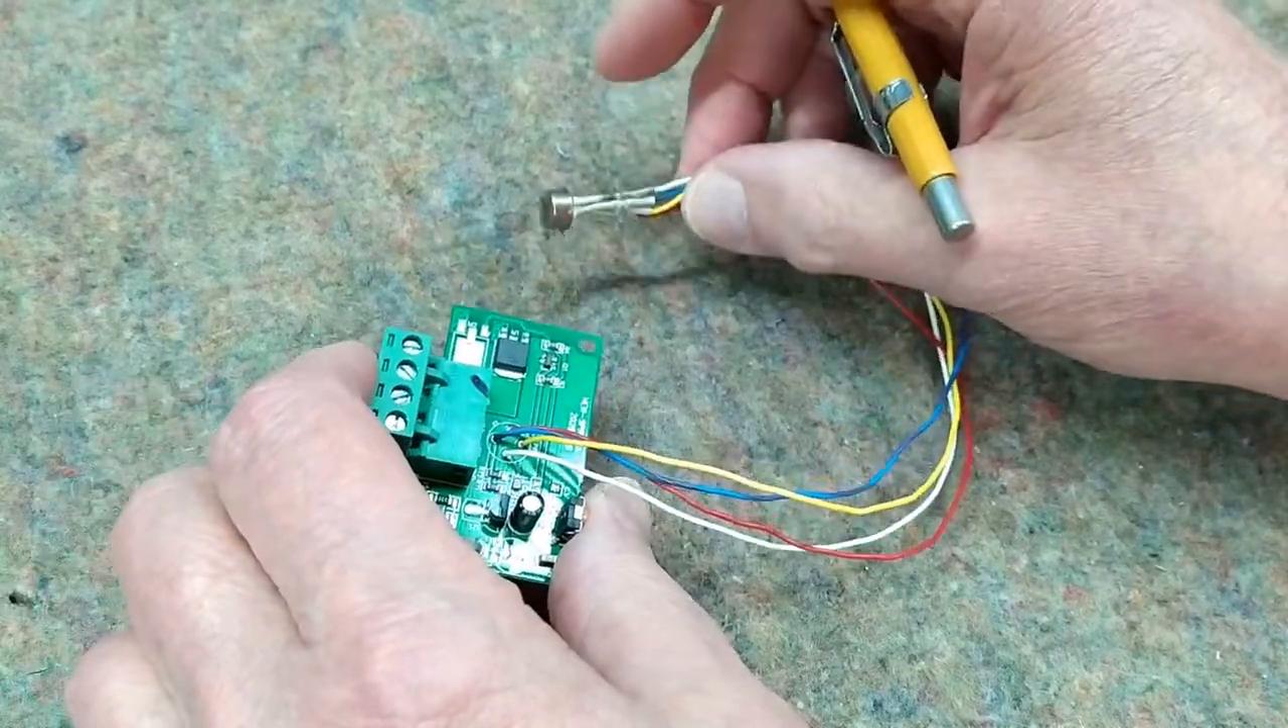And I have attached these four pieces of telephone wire.